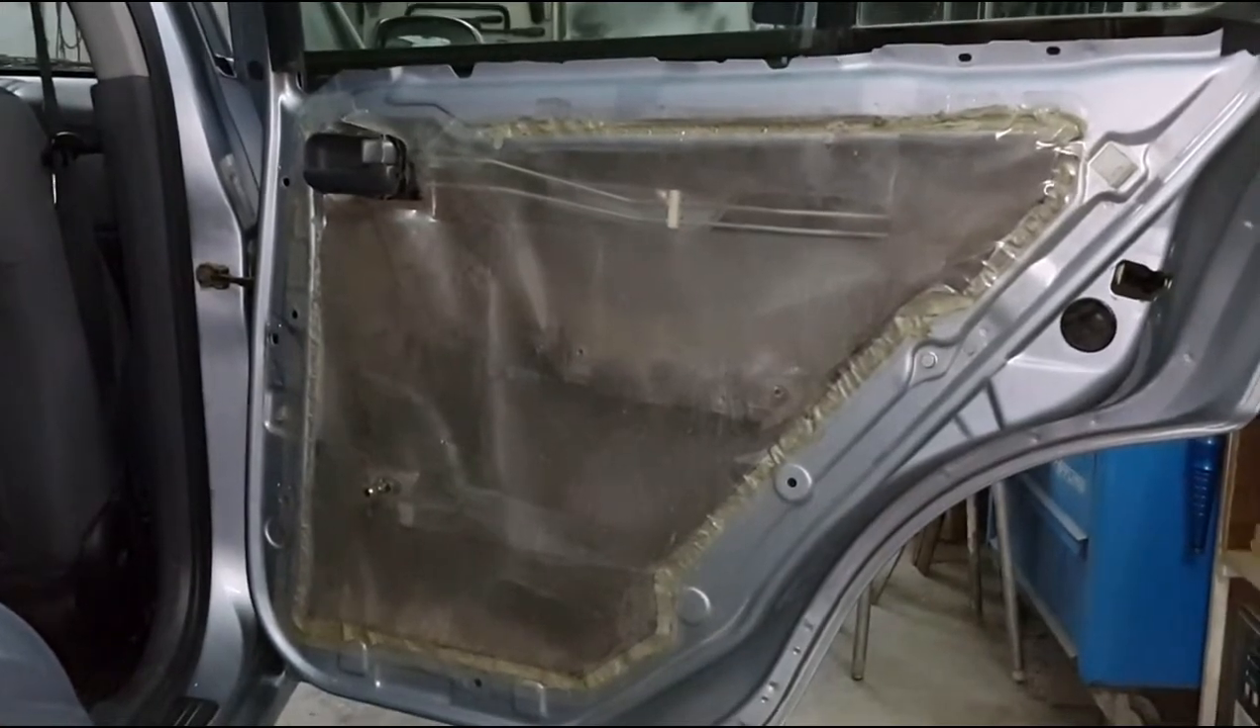Вот так вот упаковывается, запаковывается дверка. Остается только поставить обшивочку наружную.